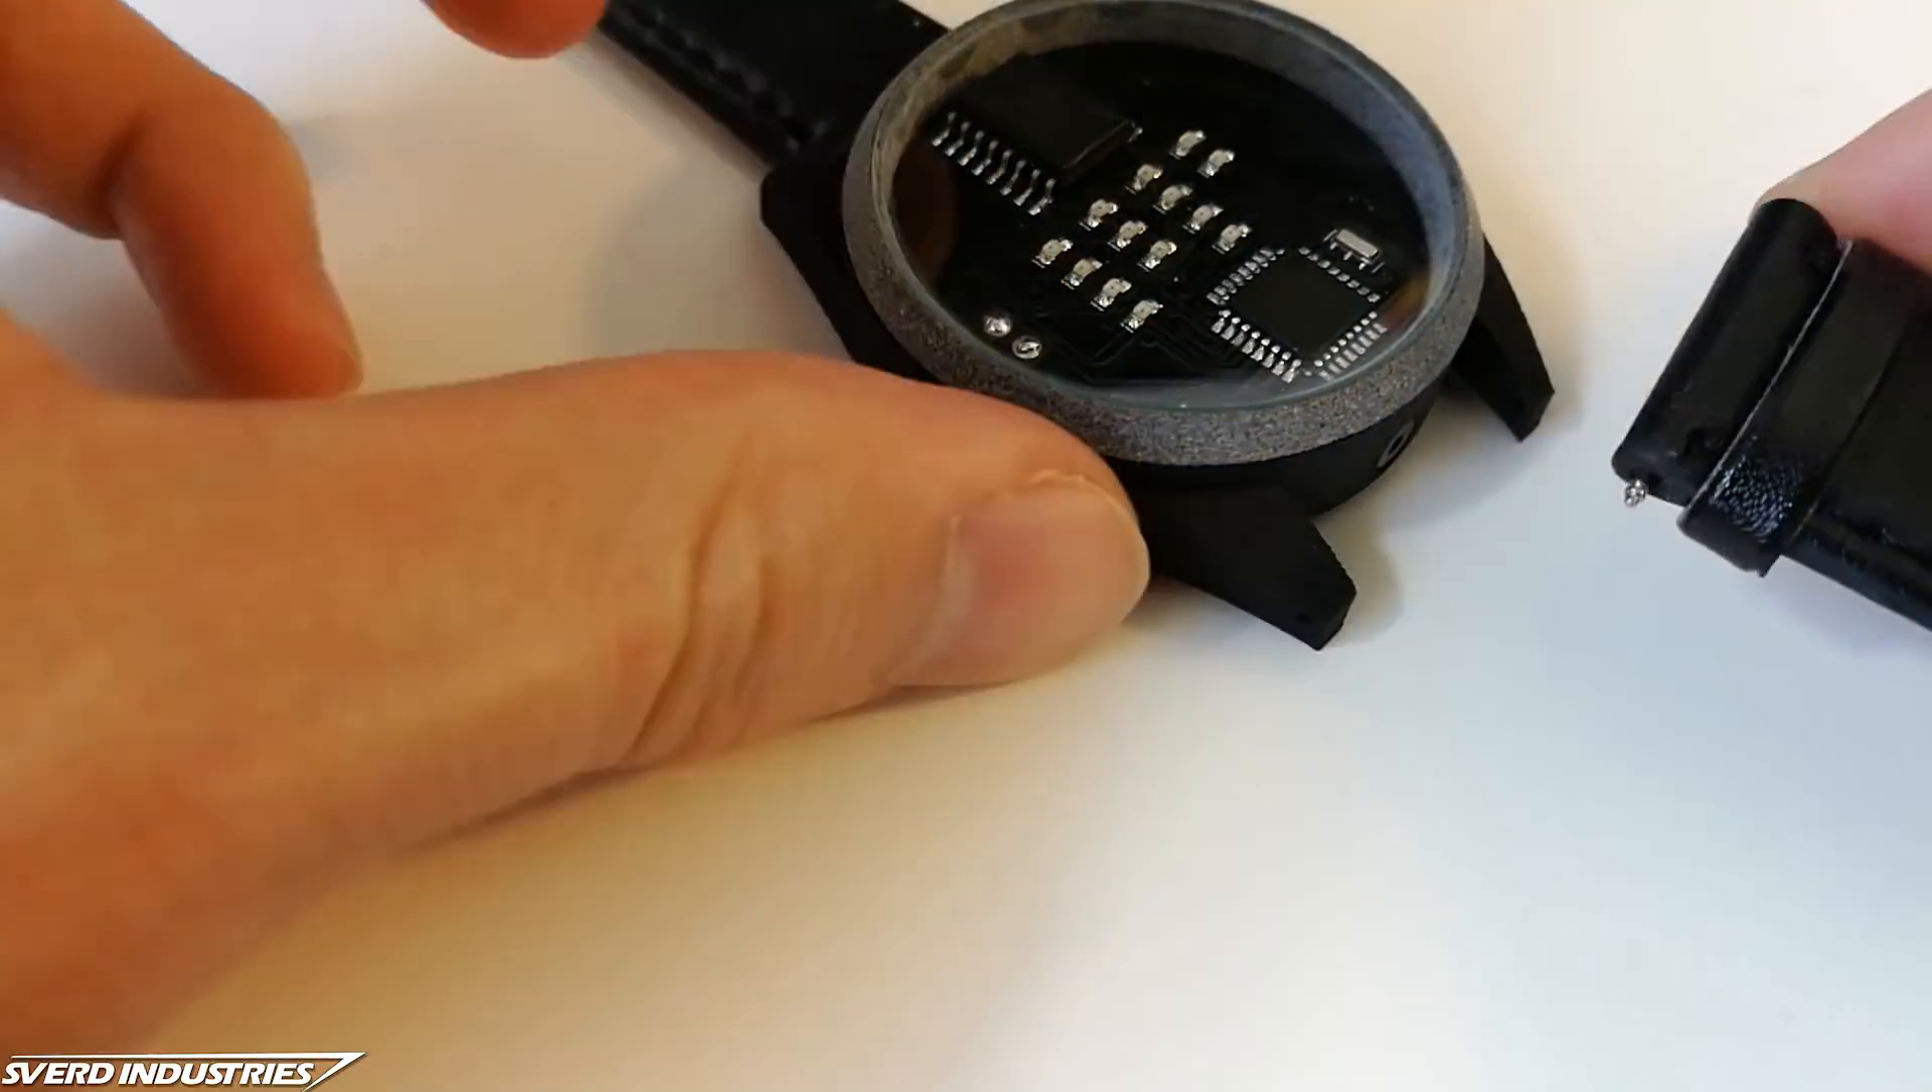So this watch is really starting to resemble a finished product. Let's just add a black leather strap to complete the look.